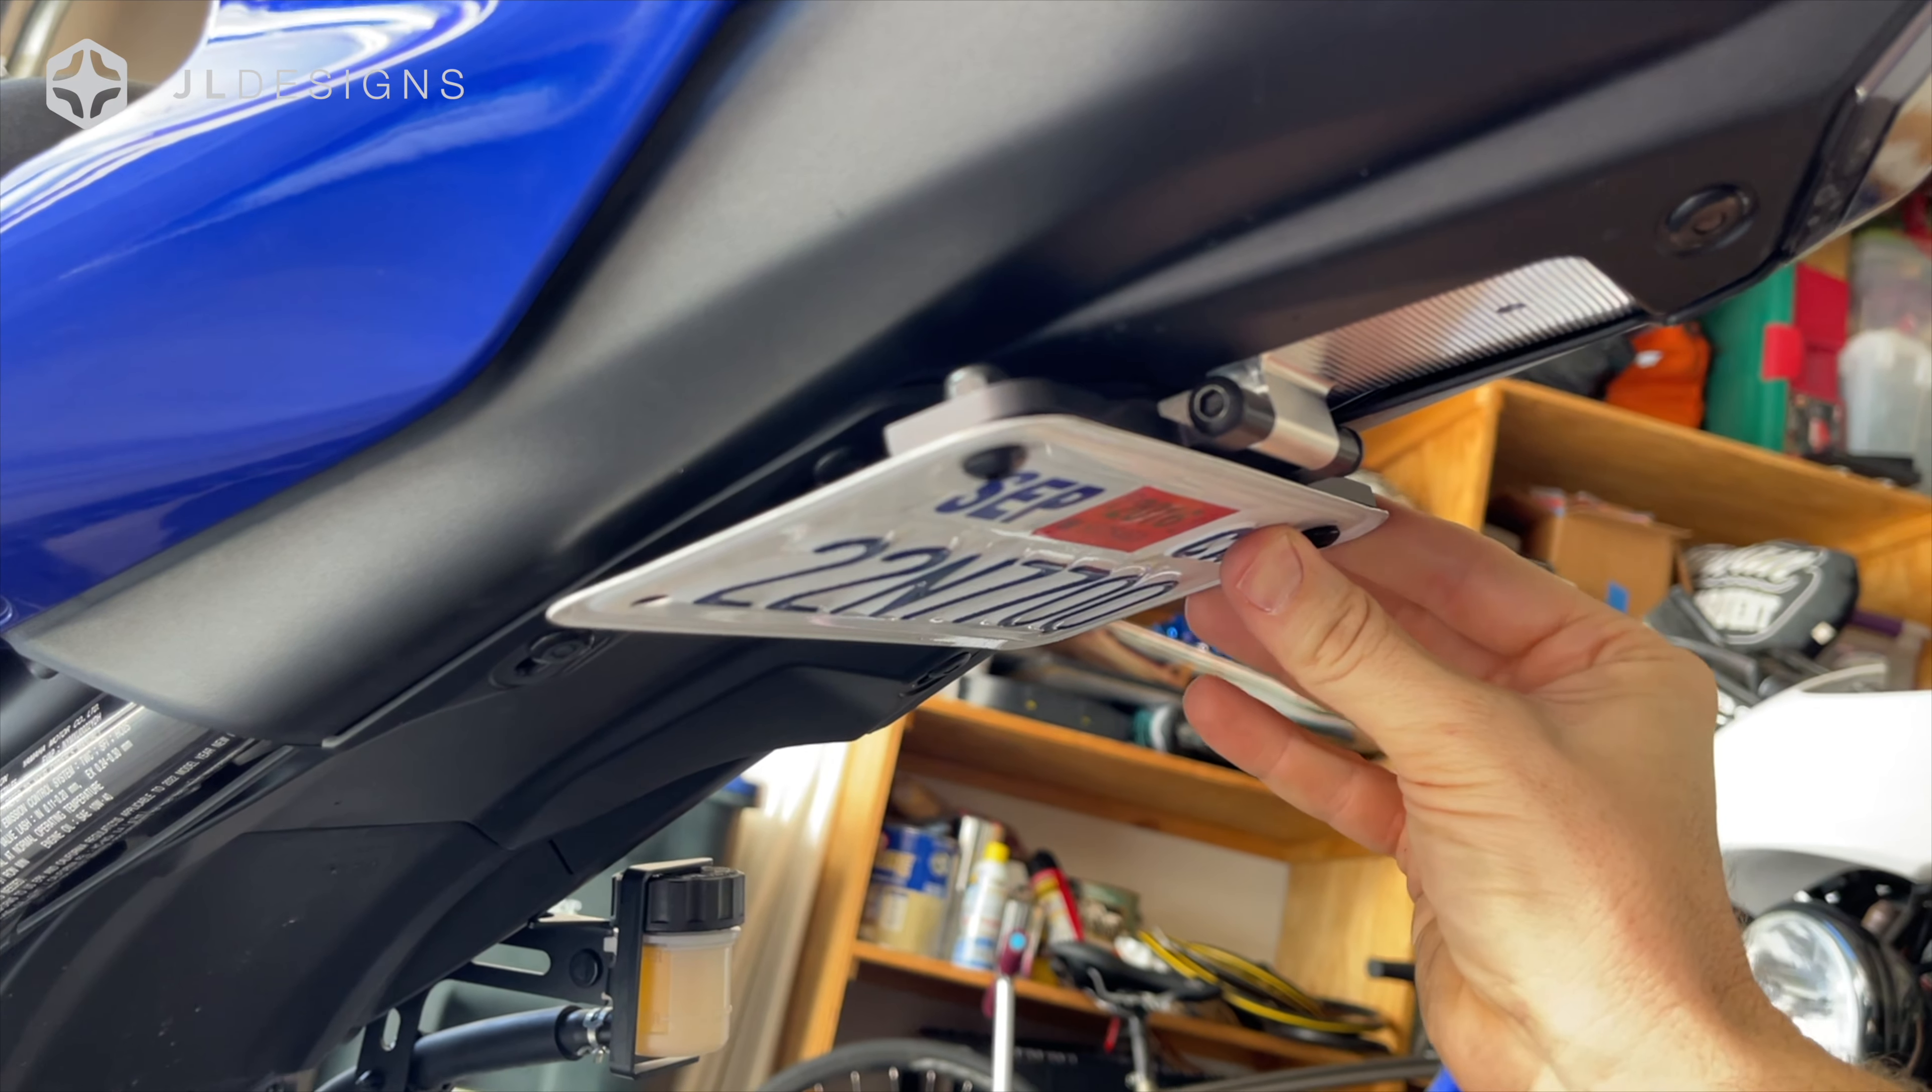All right, we've installed the swivel plate and the license plate. As you can see, here is a low position or the forward facing position. It's angled toward the front of the bike.